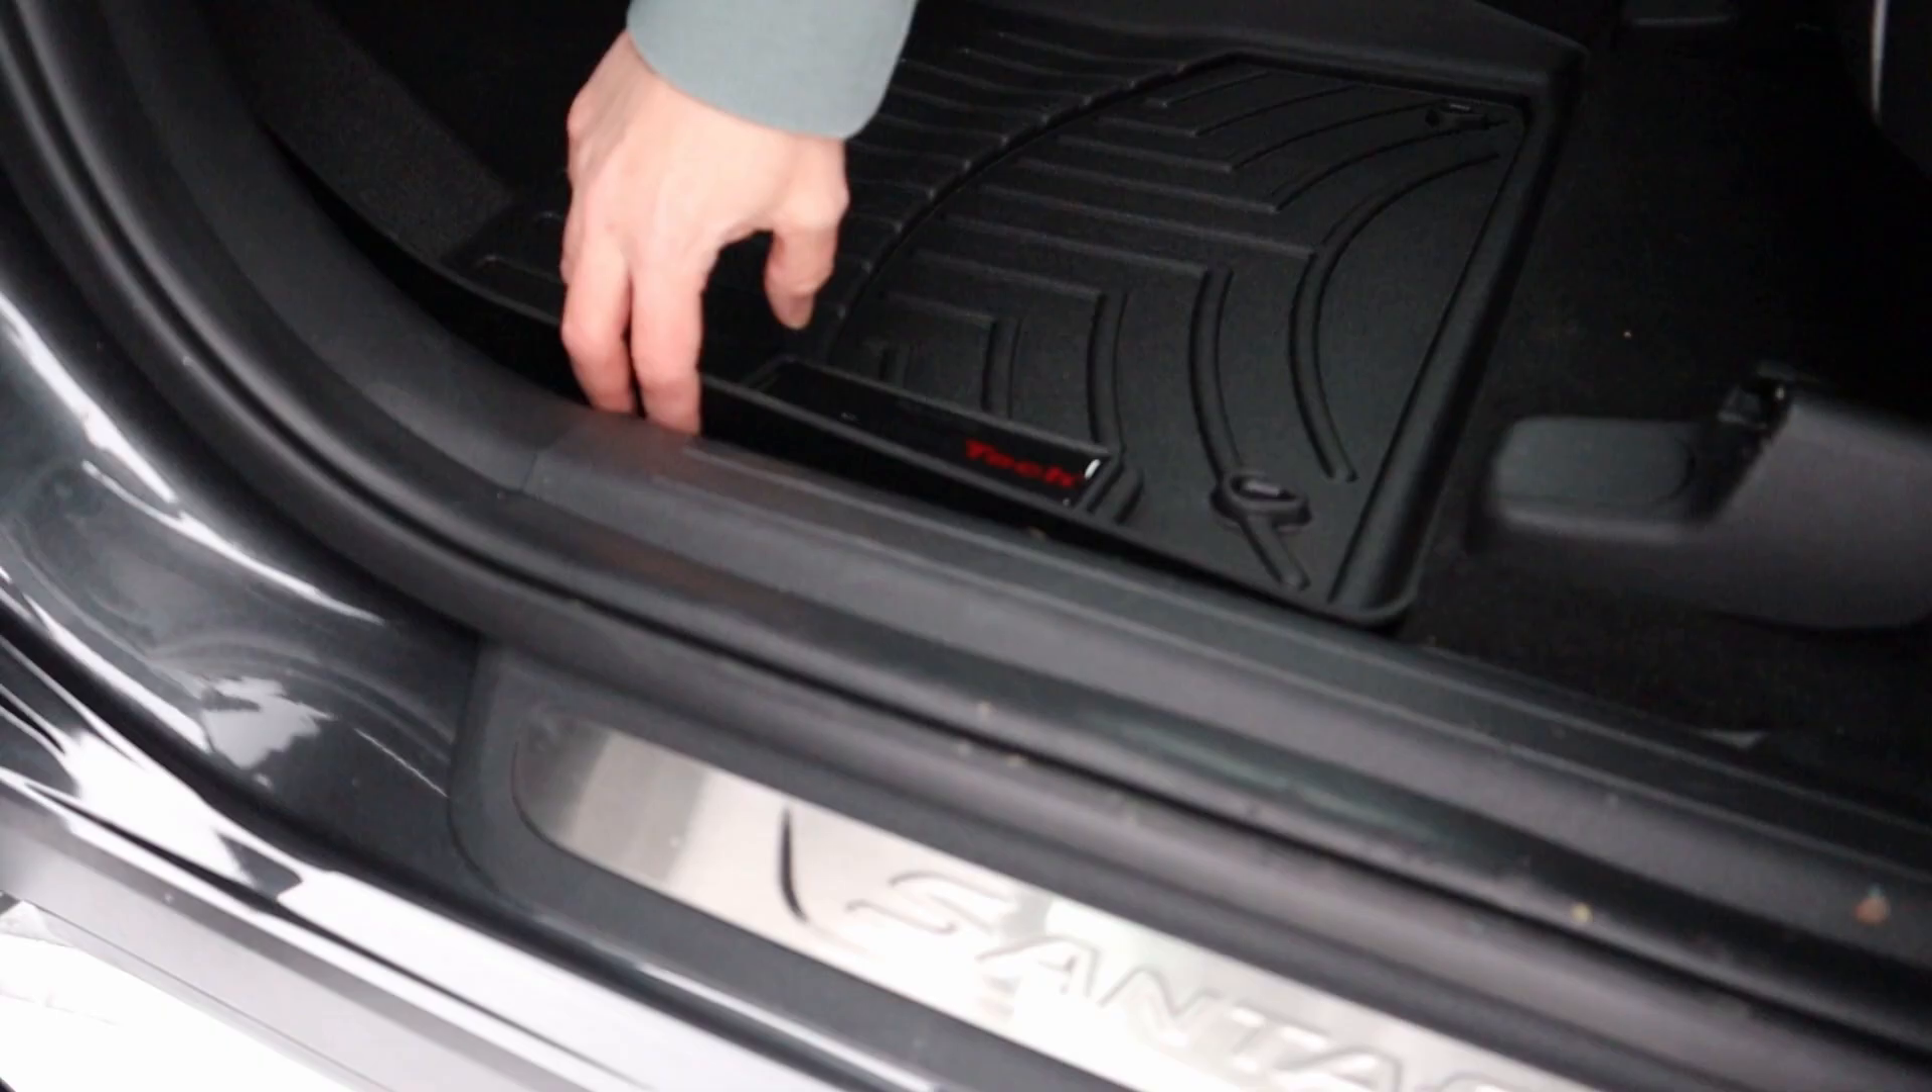After installing it in the only place that the weathertech floor liner can be installed in this calligraphy edition we have found there's a pretty sizable gap and you can see that my fingers can actually go all the way in.